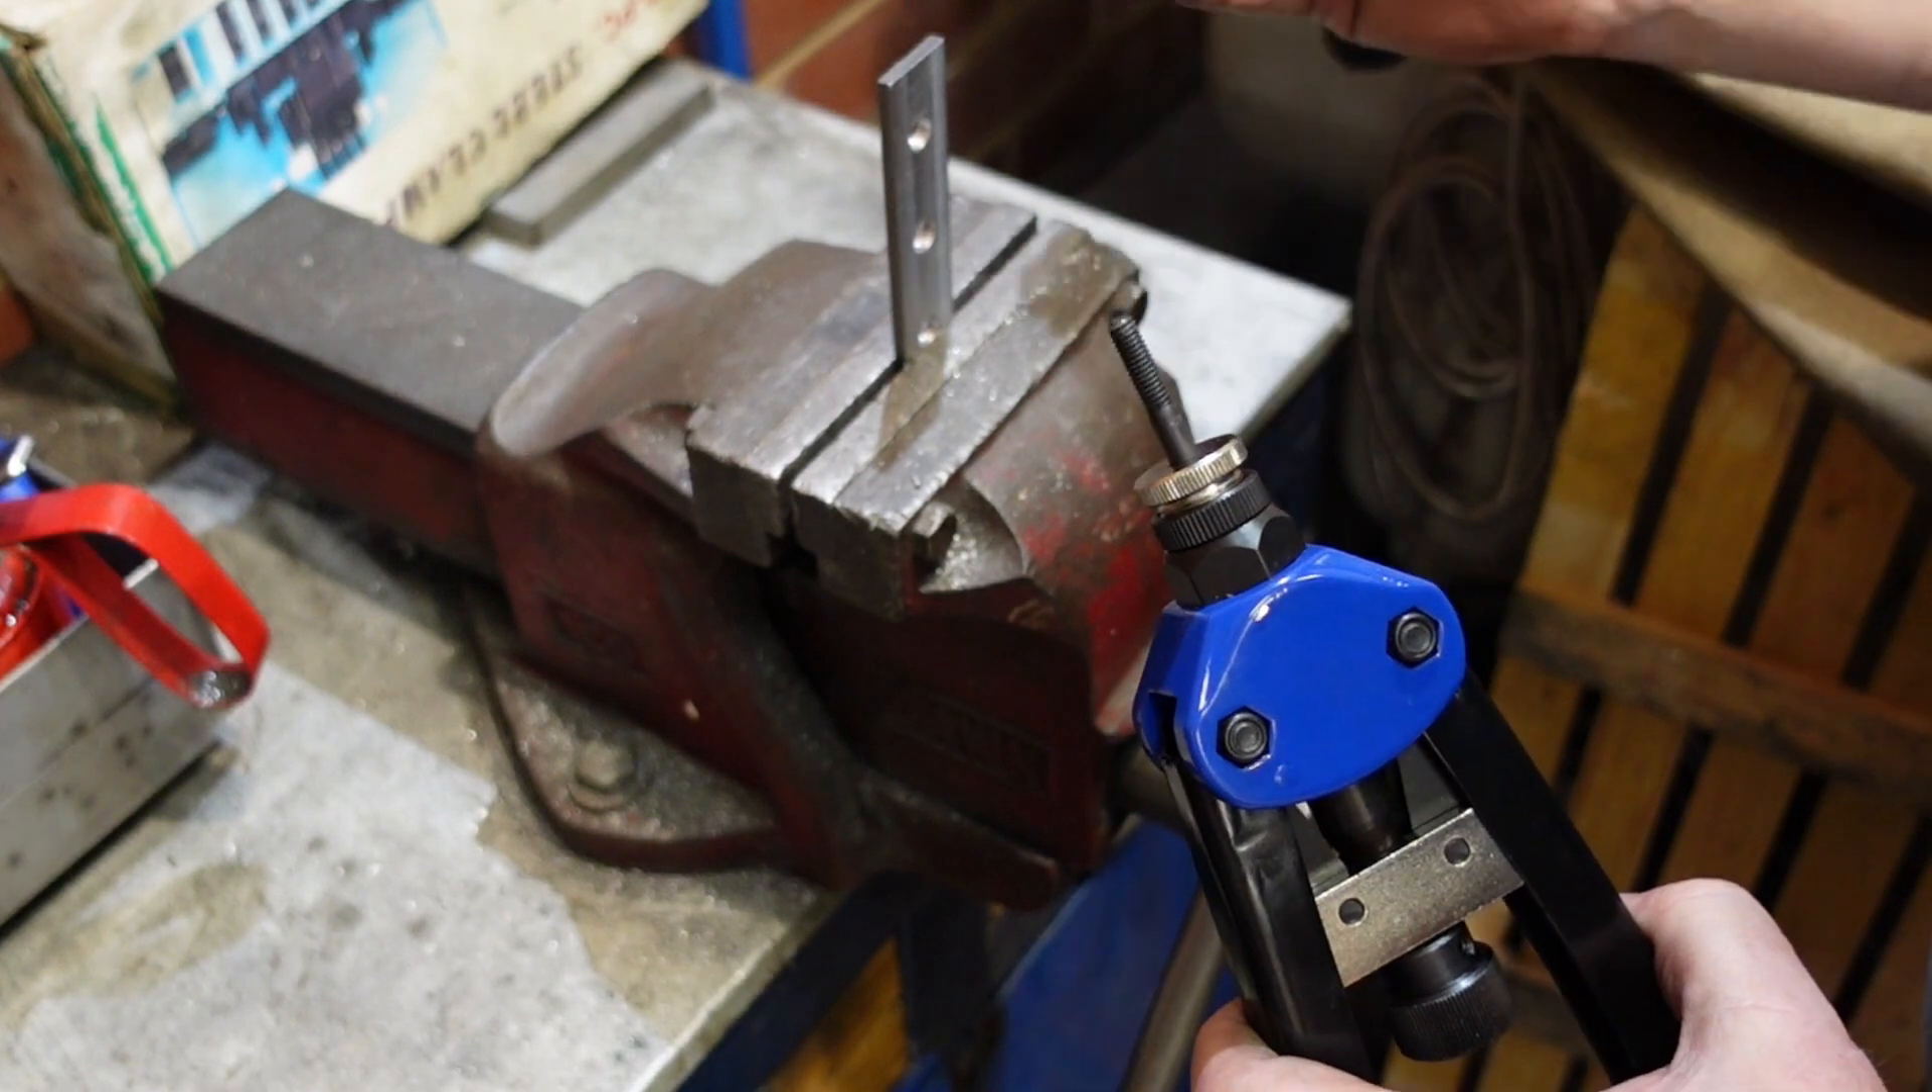There's my mandrel mounted in the riveting tongs, that should be fine.